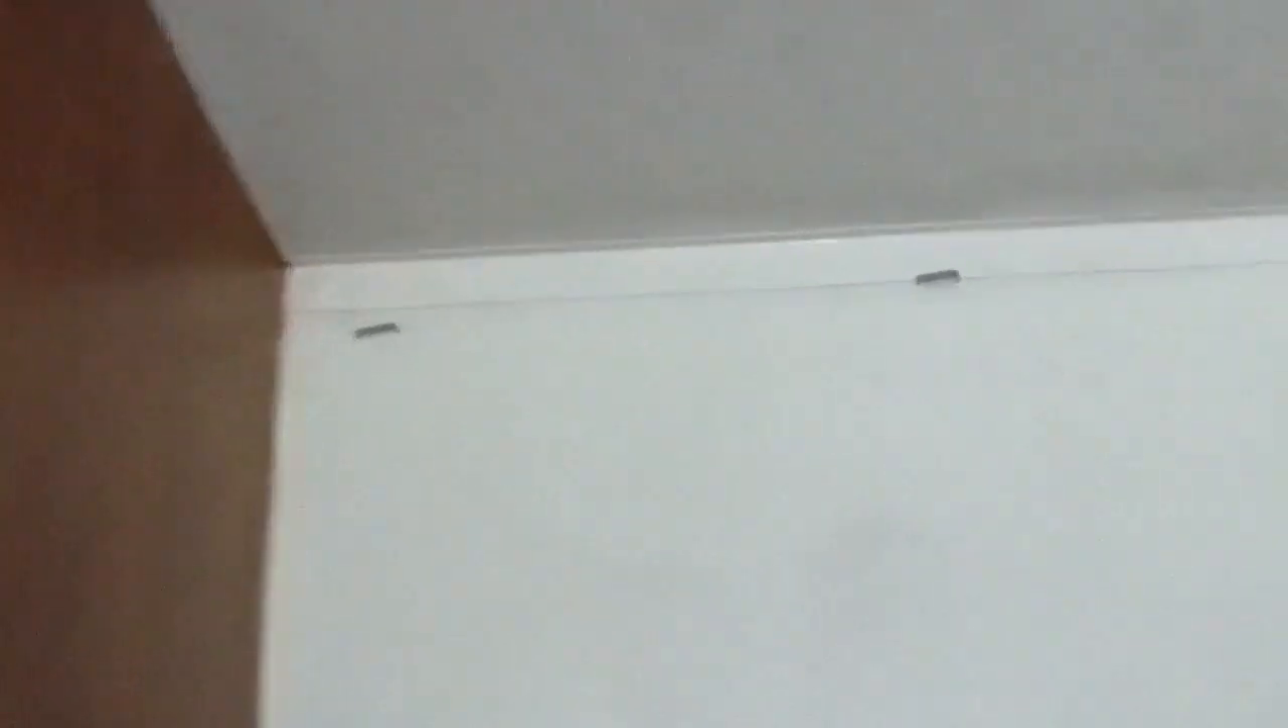There are some staples here. I have to go ahead and get some pliers and pull those out.